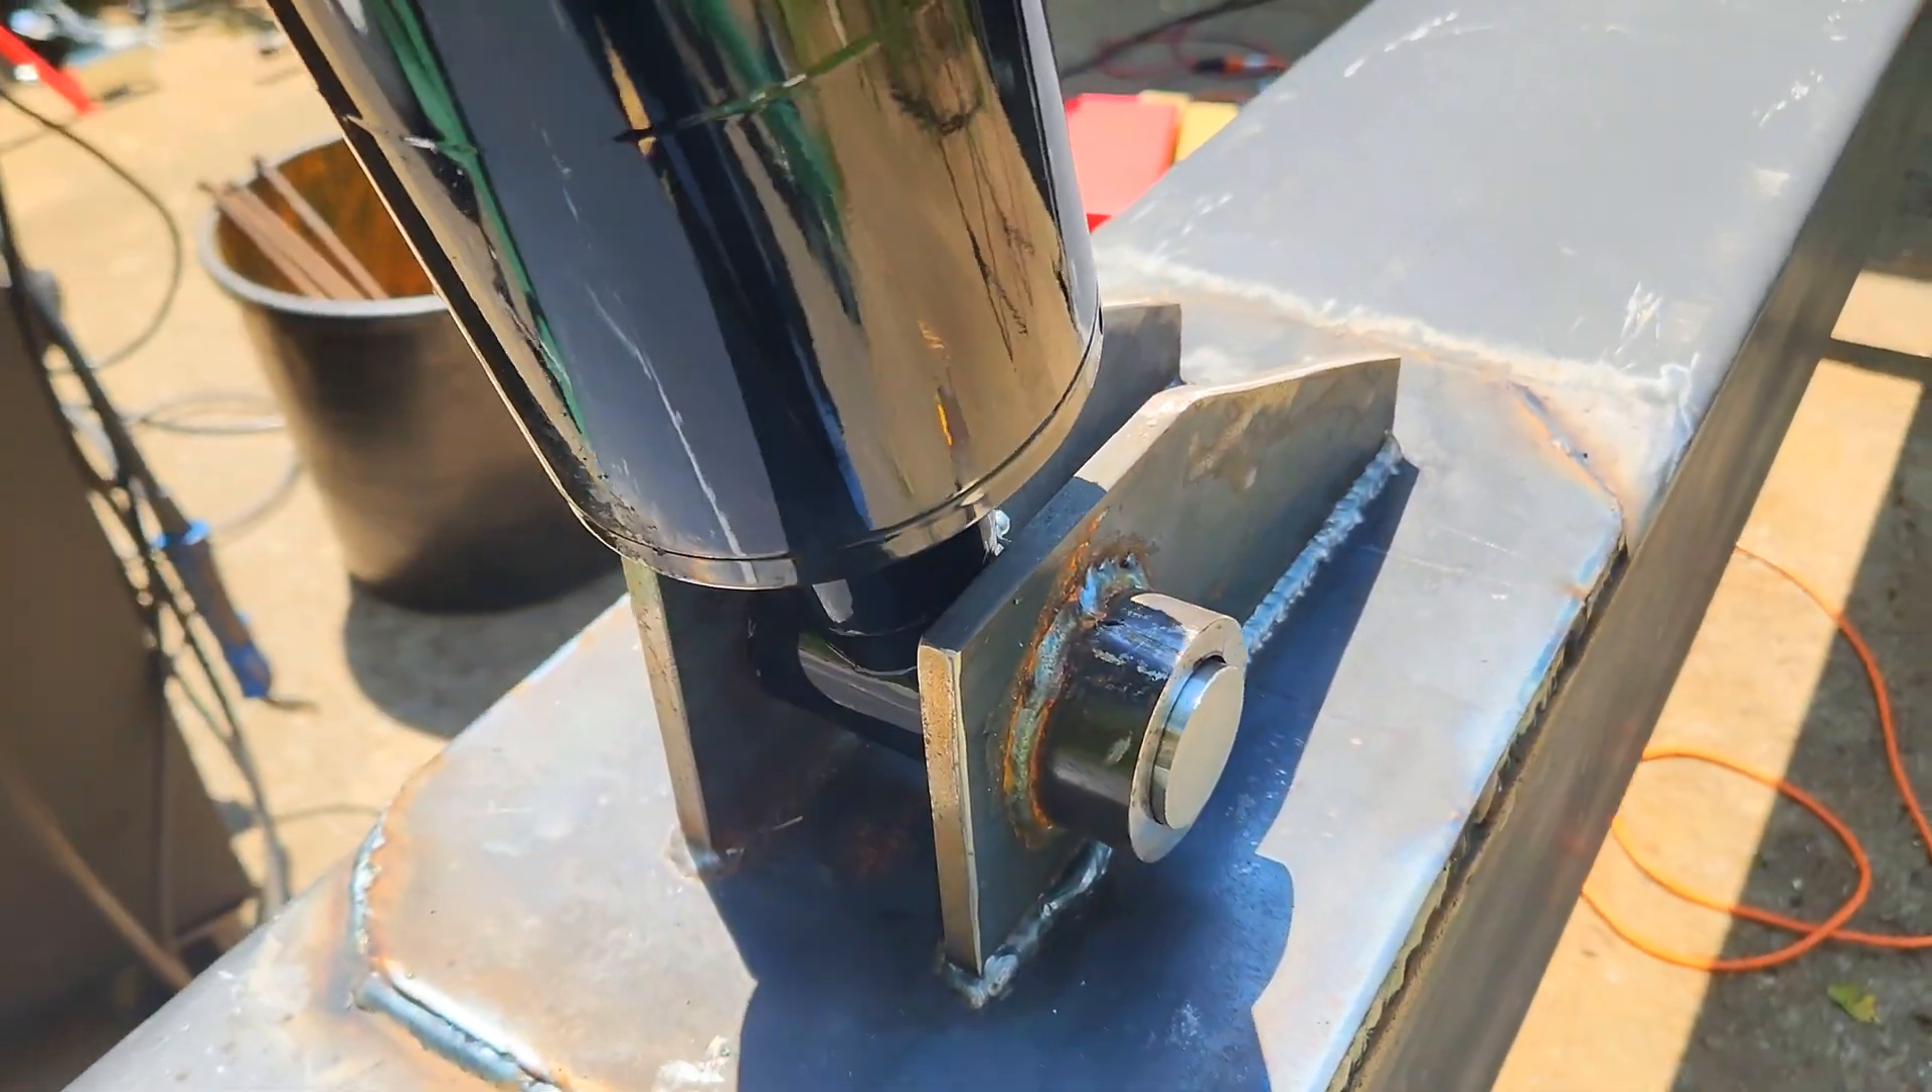So I got that pivot point welded on there.